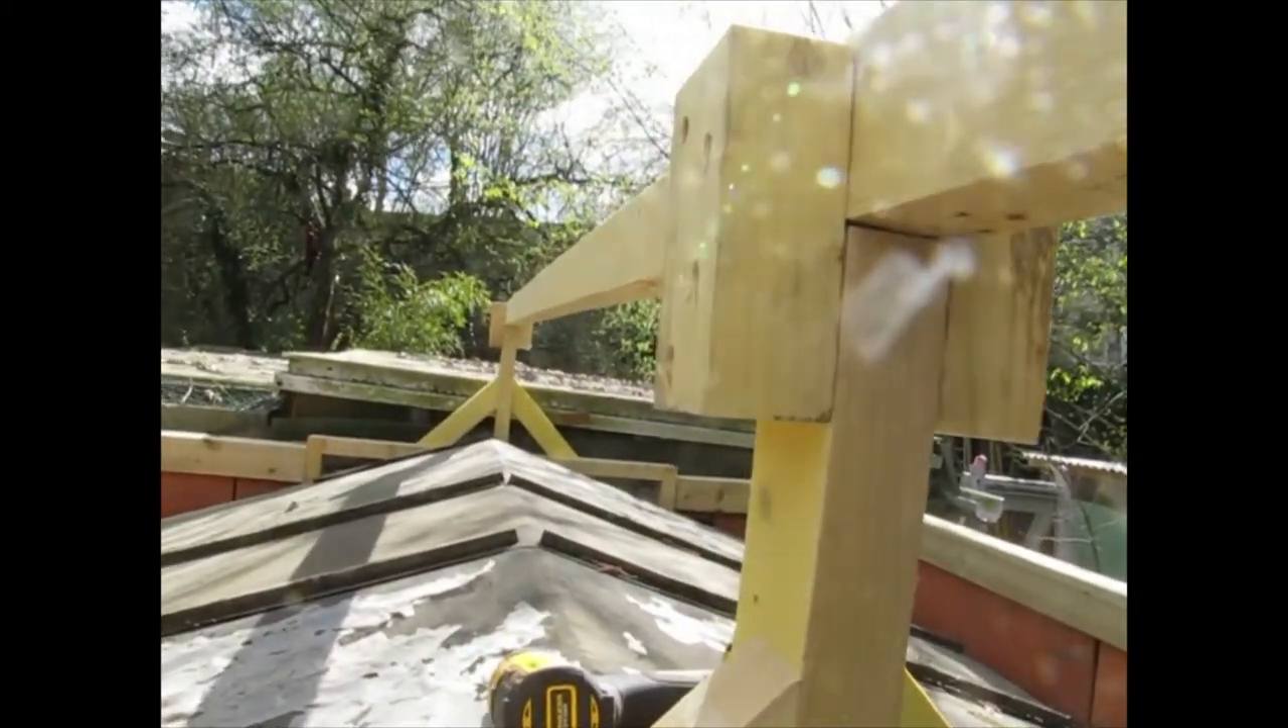I have the ridge pole on.